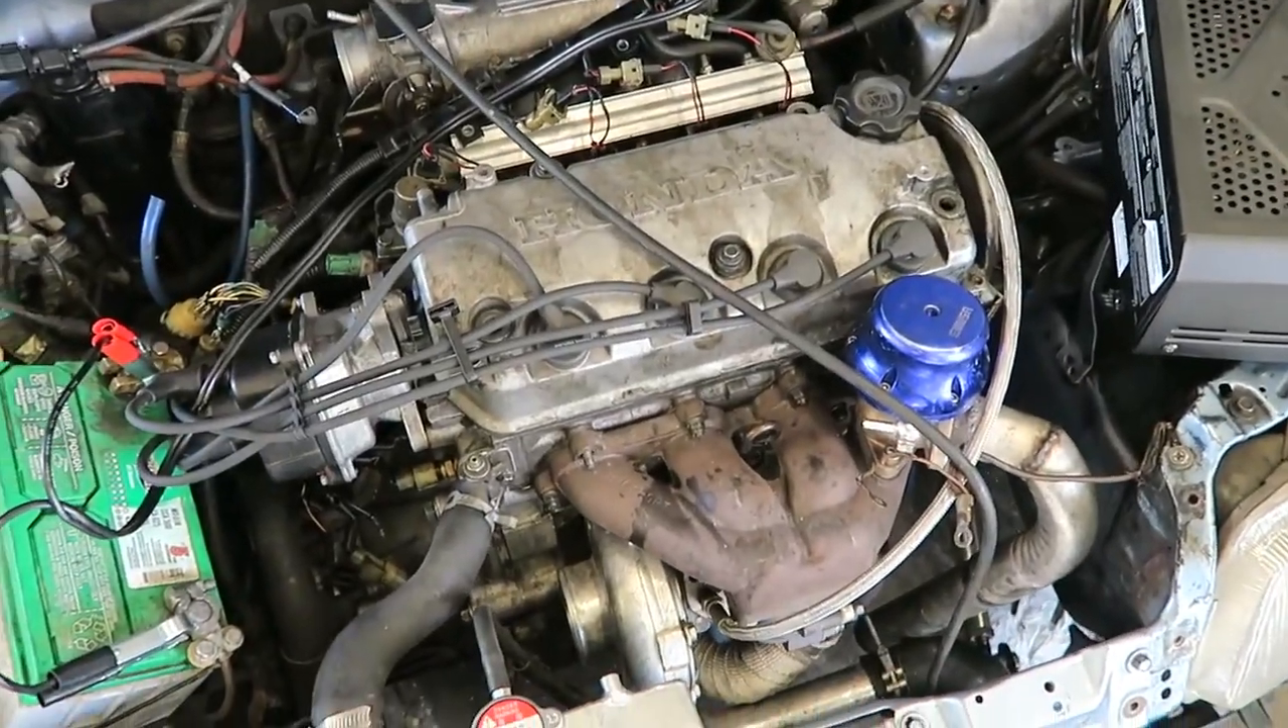I got the valve cover on, I got the spark plug wires in.